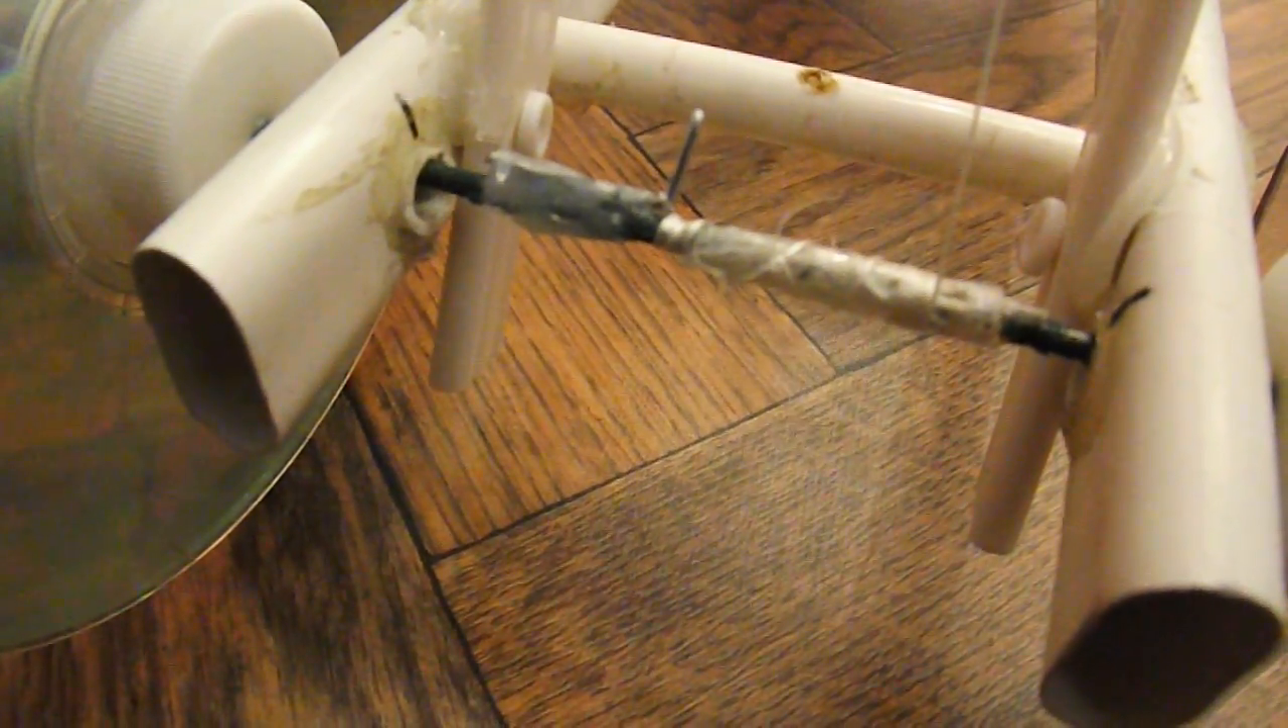That hook on the back axle is a bent paperclip that I've just hot glued in place.